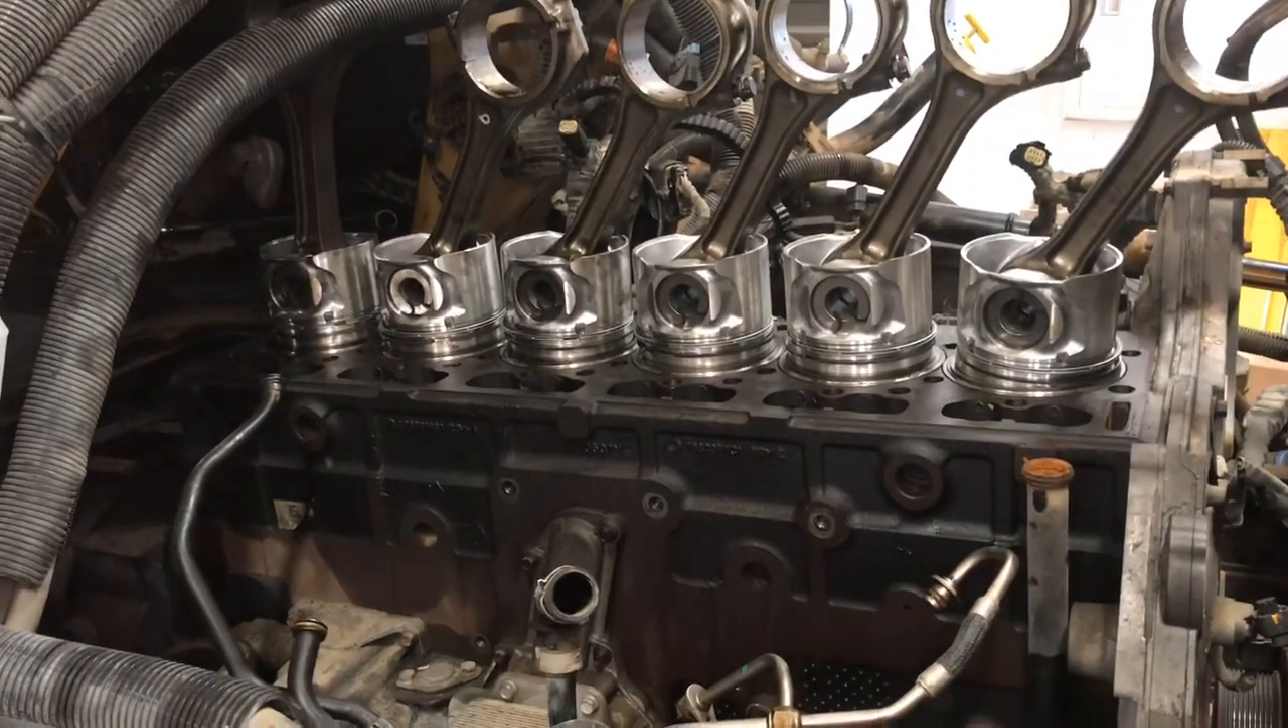All six pistons on their corresponding connecting rods, they're in the locations where they're supposed to be.